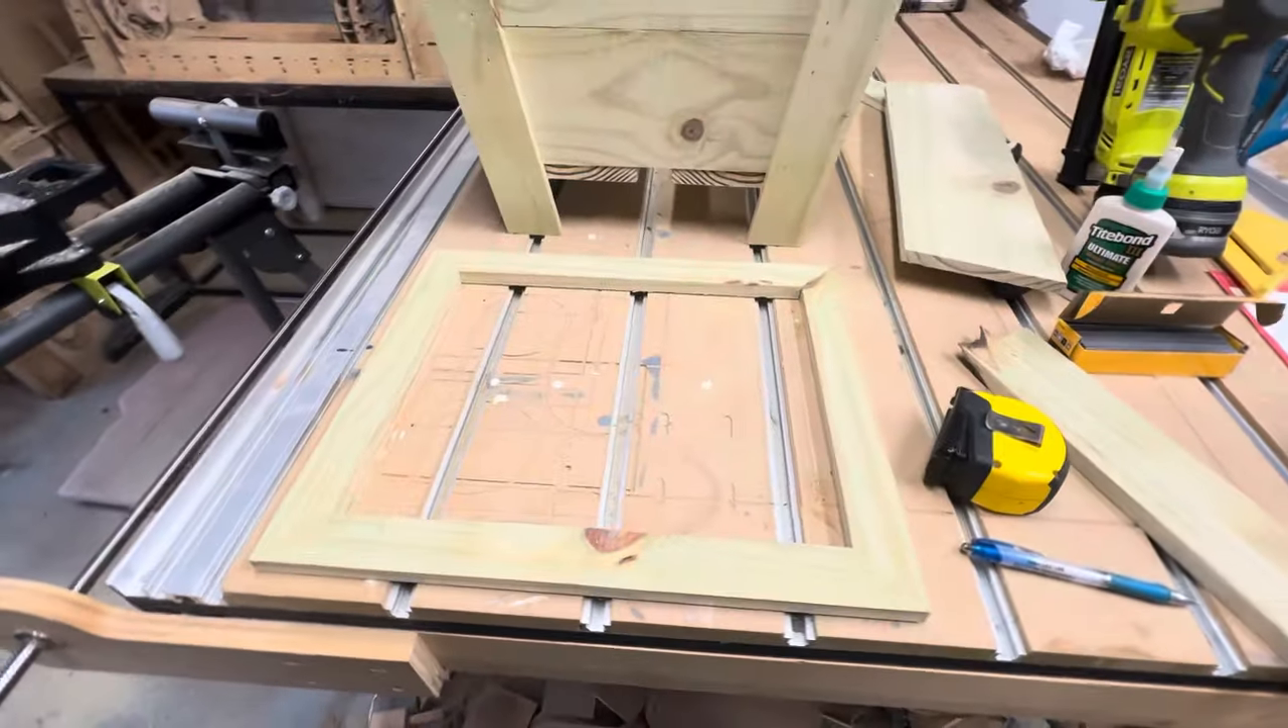Now we have the top put together with that last long piece of uh of stock that we had.